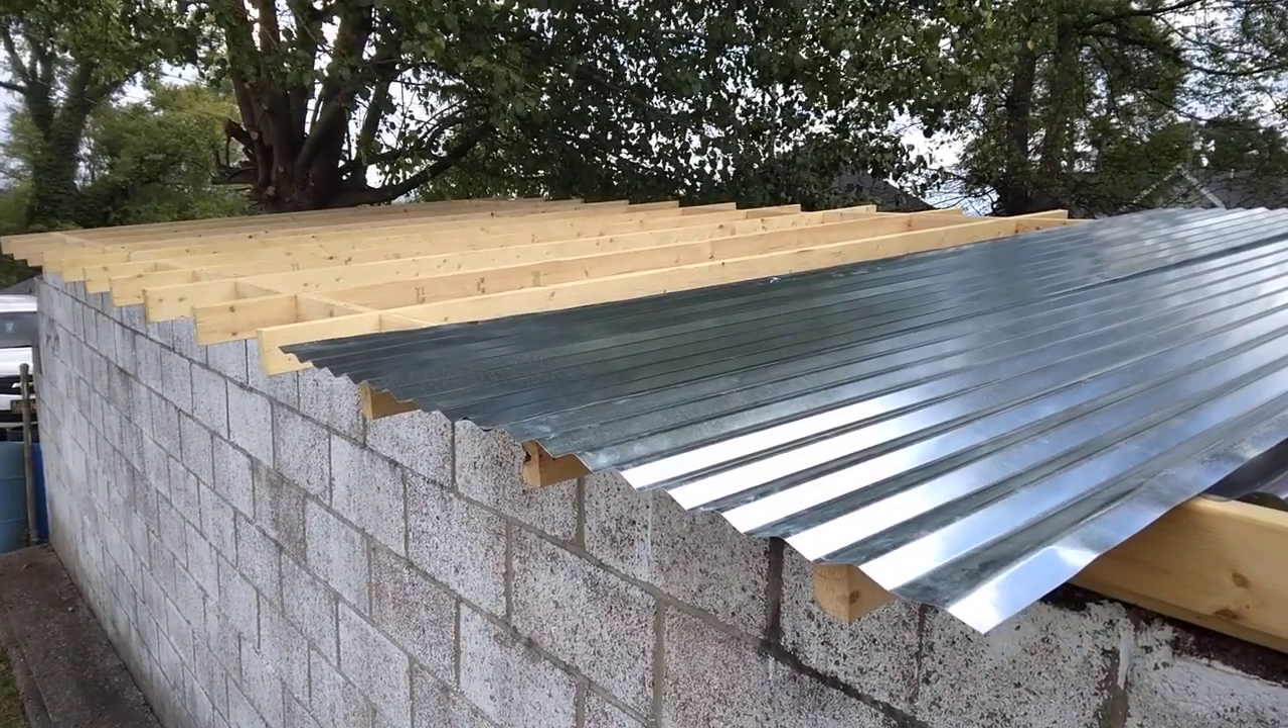And the framing's up. Seems to be holding without mid-span blocking. Now someday, if this tin wants to be removed, you could go with plywood, tar paper, composition shingles, gutters.